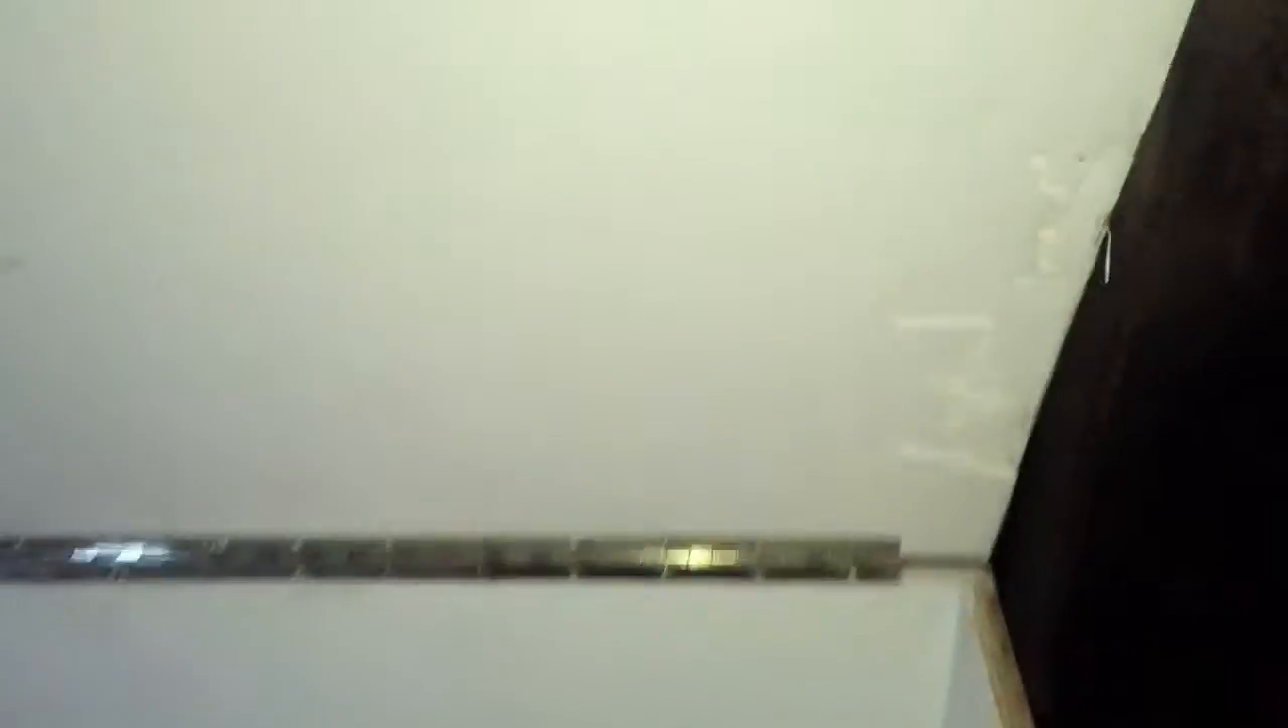And I got the hinges in place. The piano hinge.